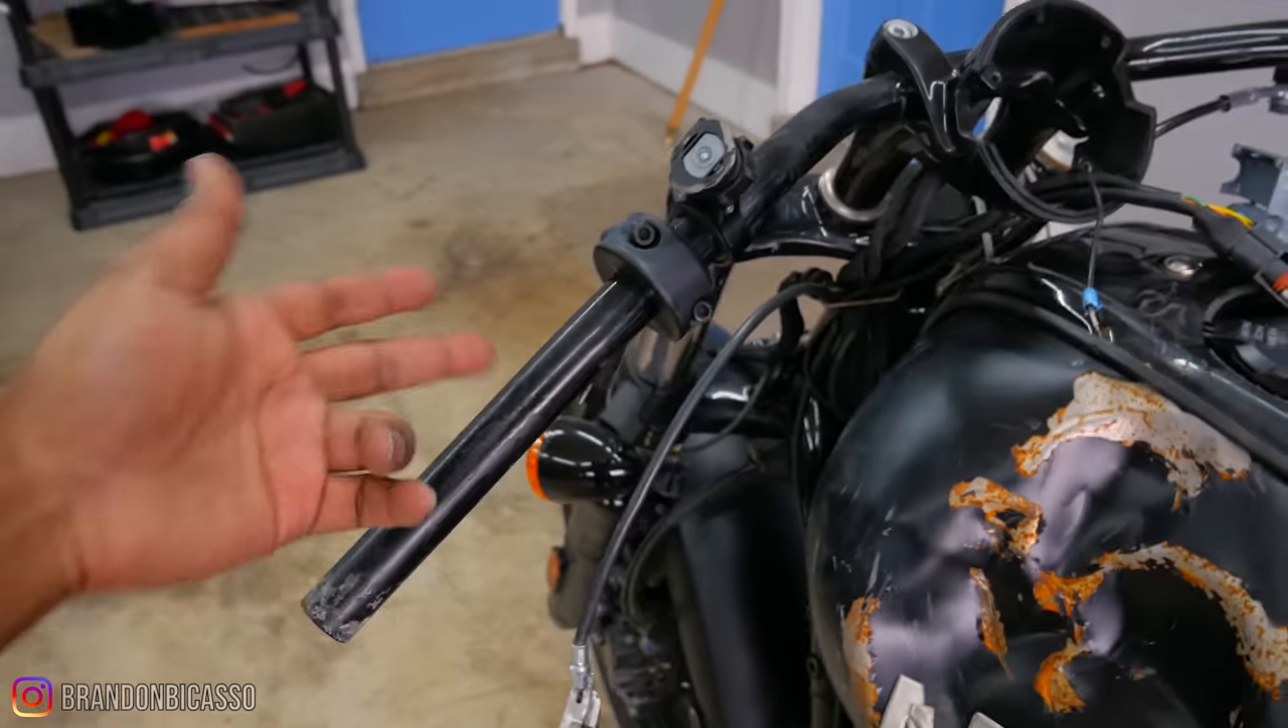There's also the entire left assembly or switch control that's missing.